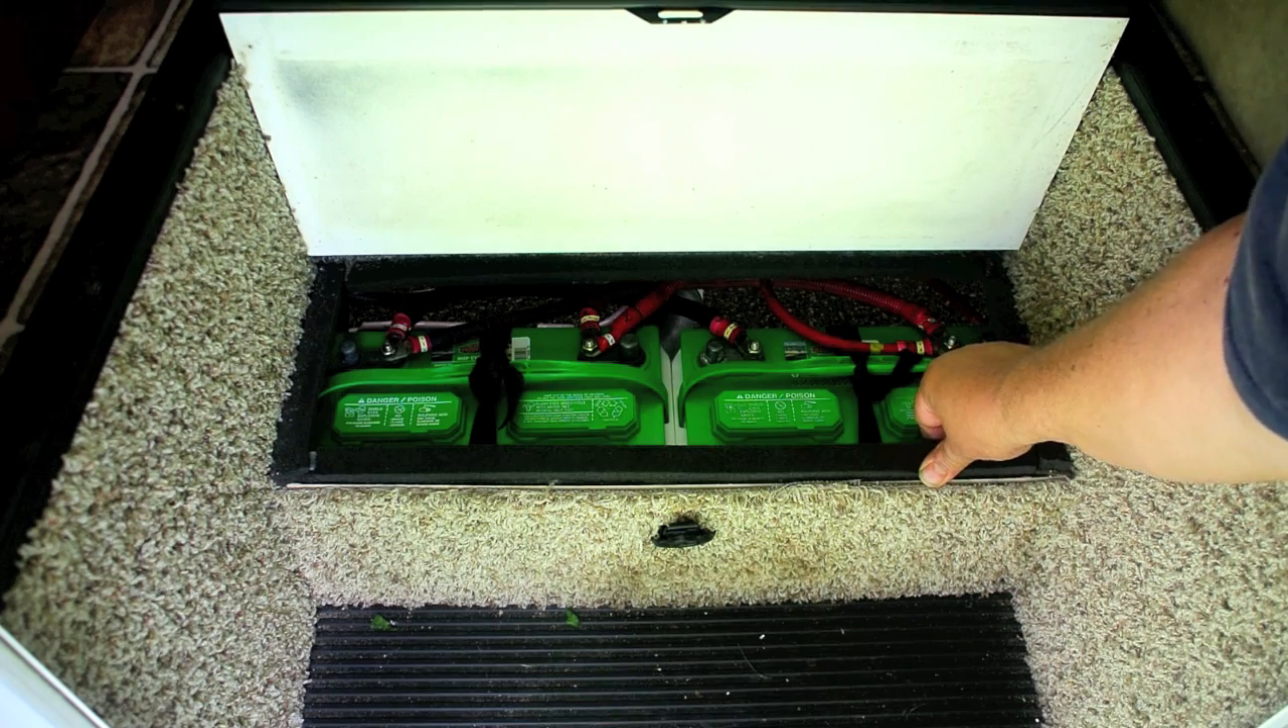Okay, I've got all the batteries connected and I double checked them.